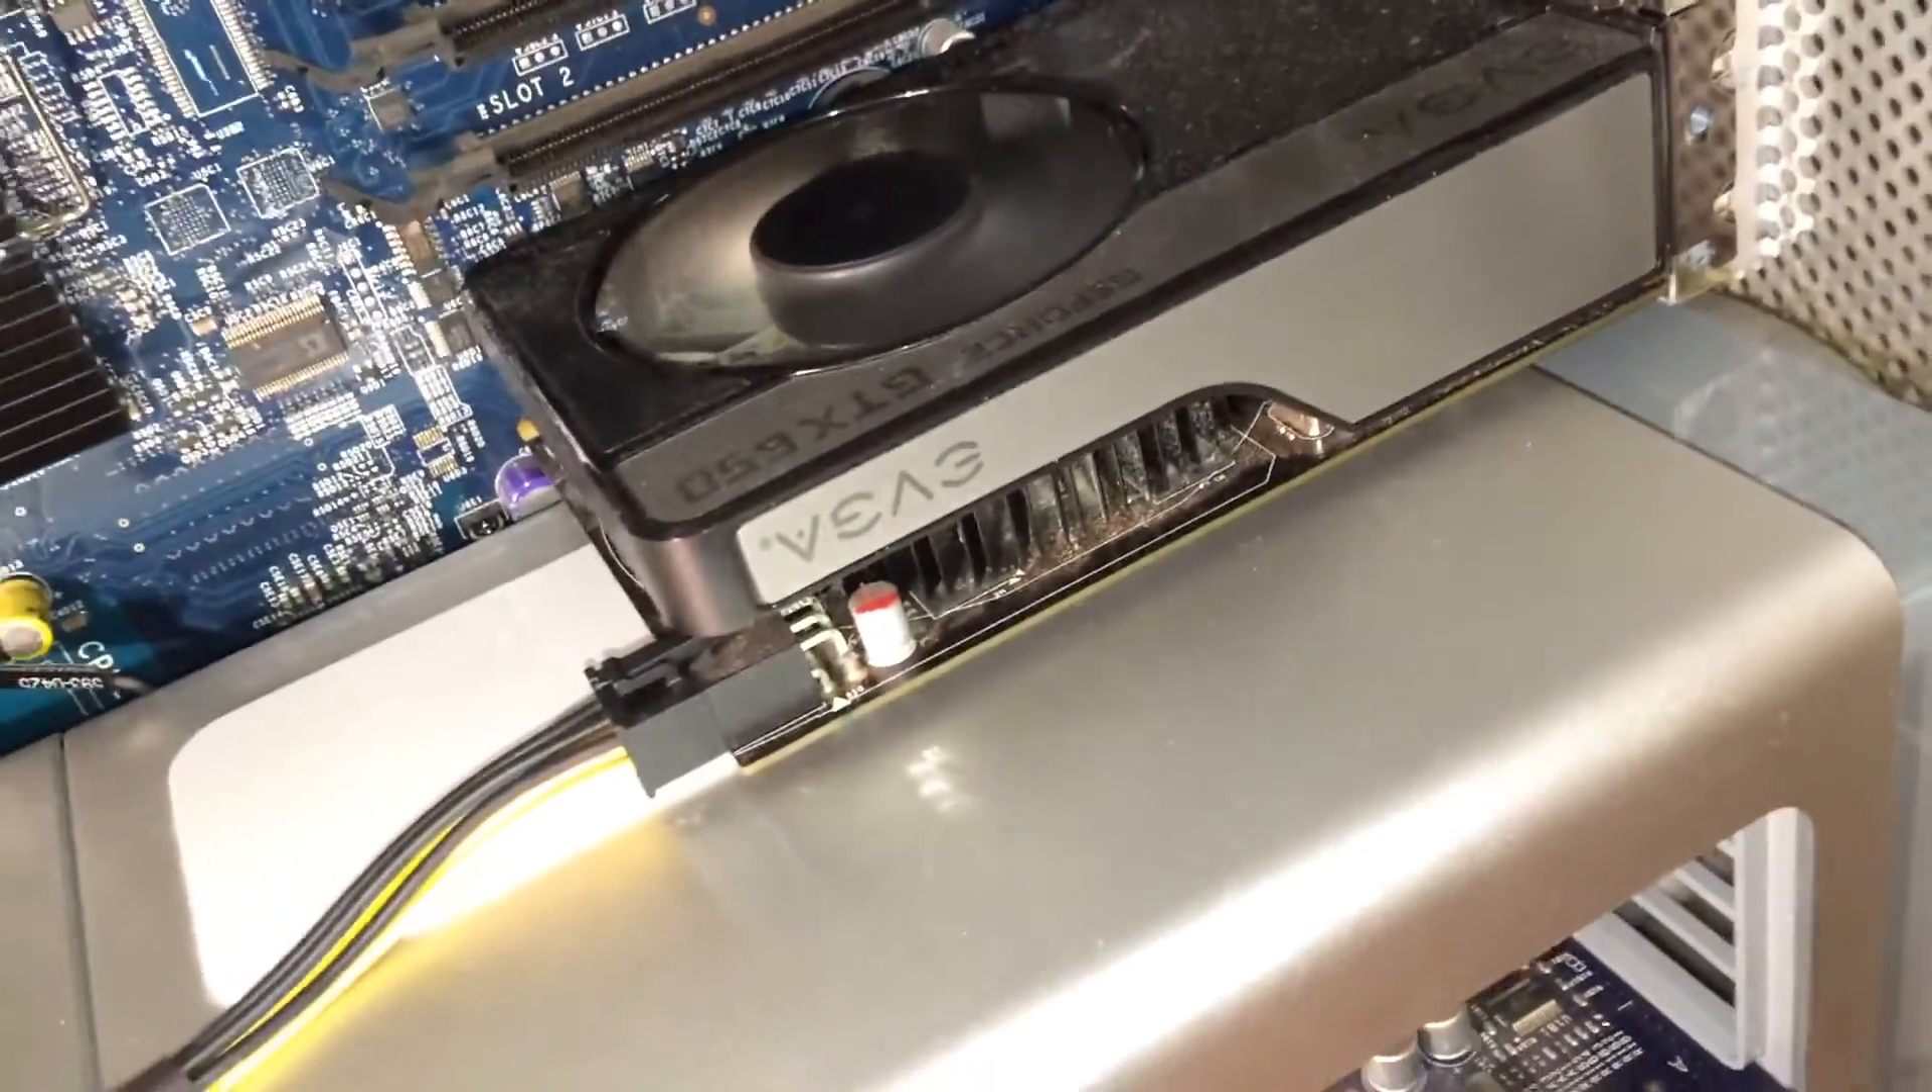All right. So, as you can see, I have installed my Nvidia GeForce GTX 650 graphics card to the machine.